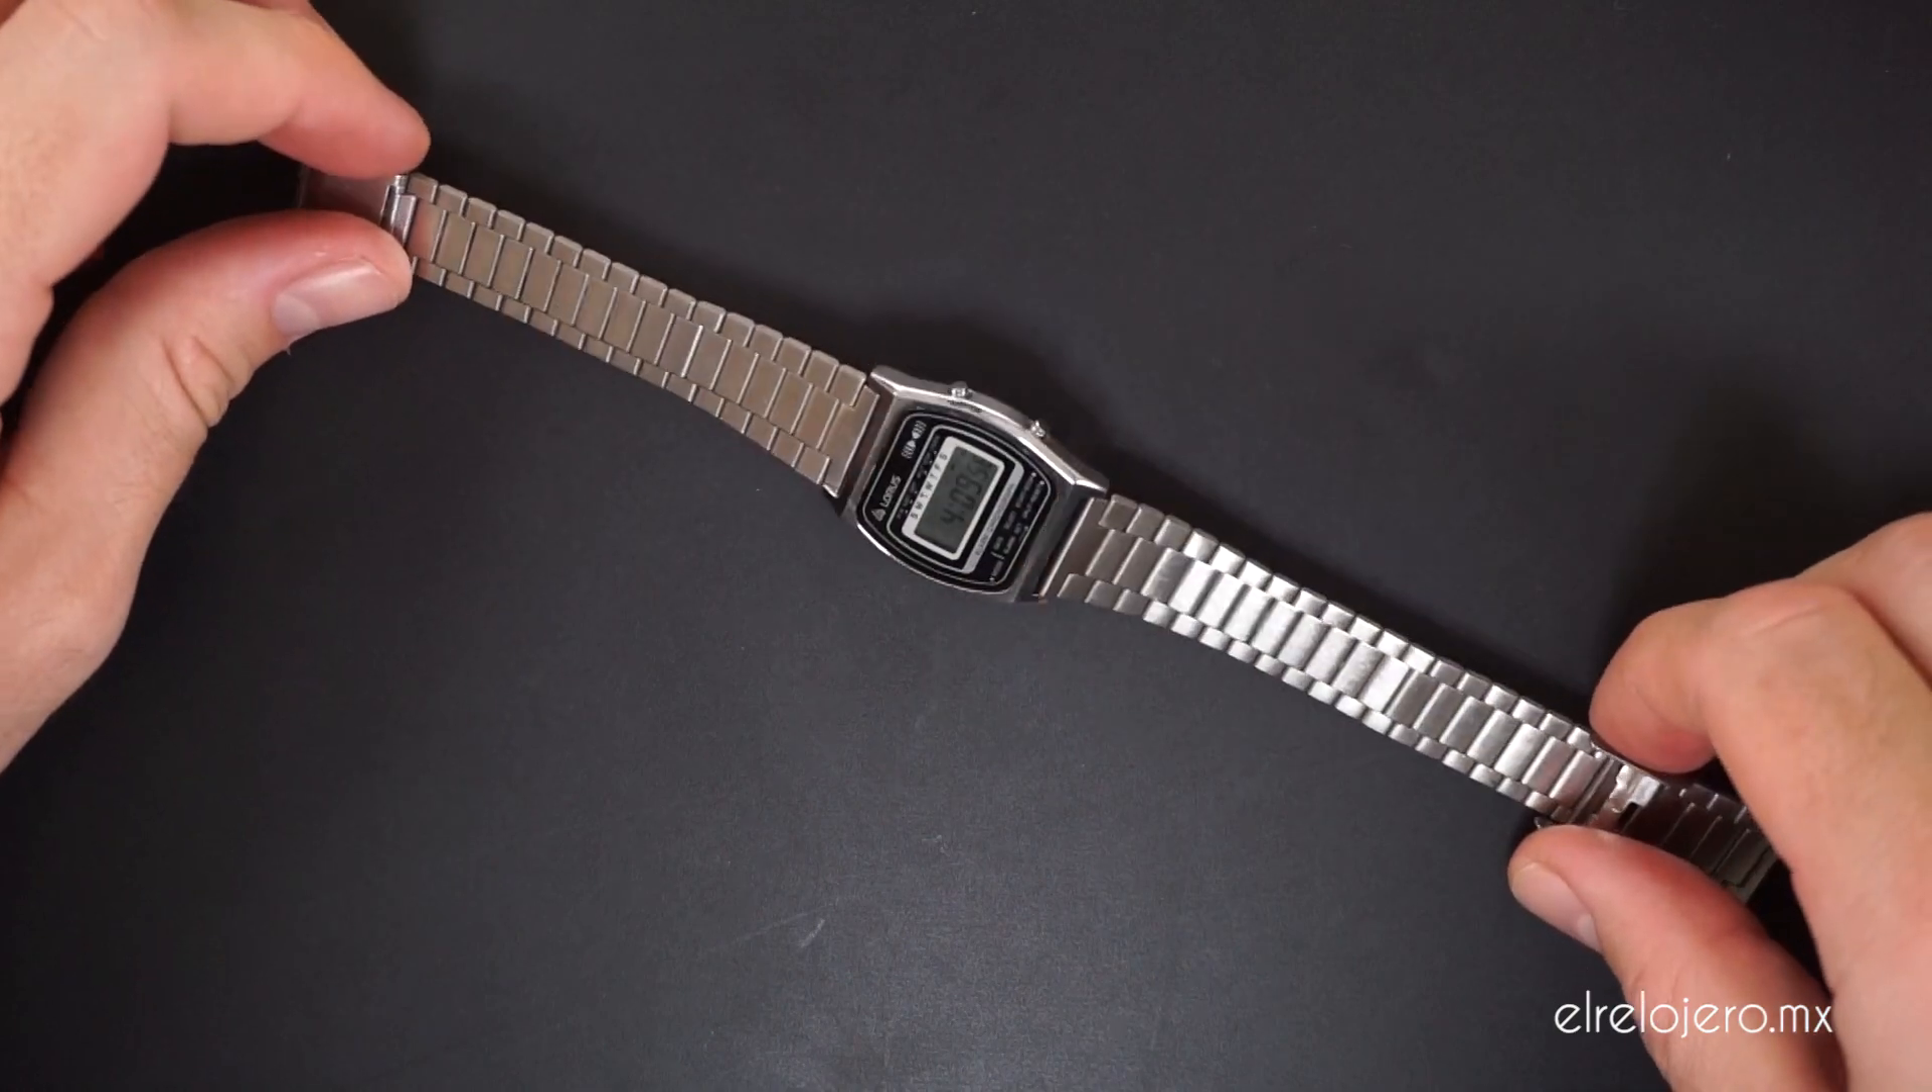Ya está puesto el extensible que supuestamente traía originalmente.